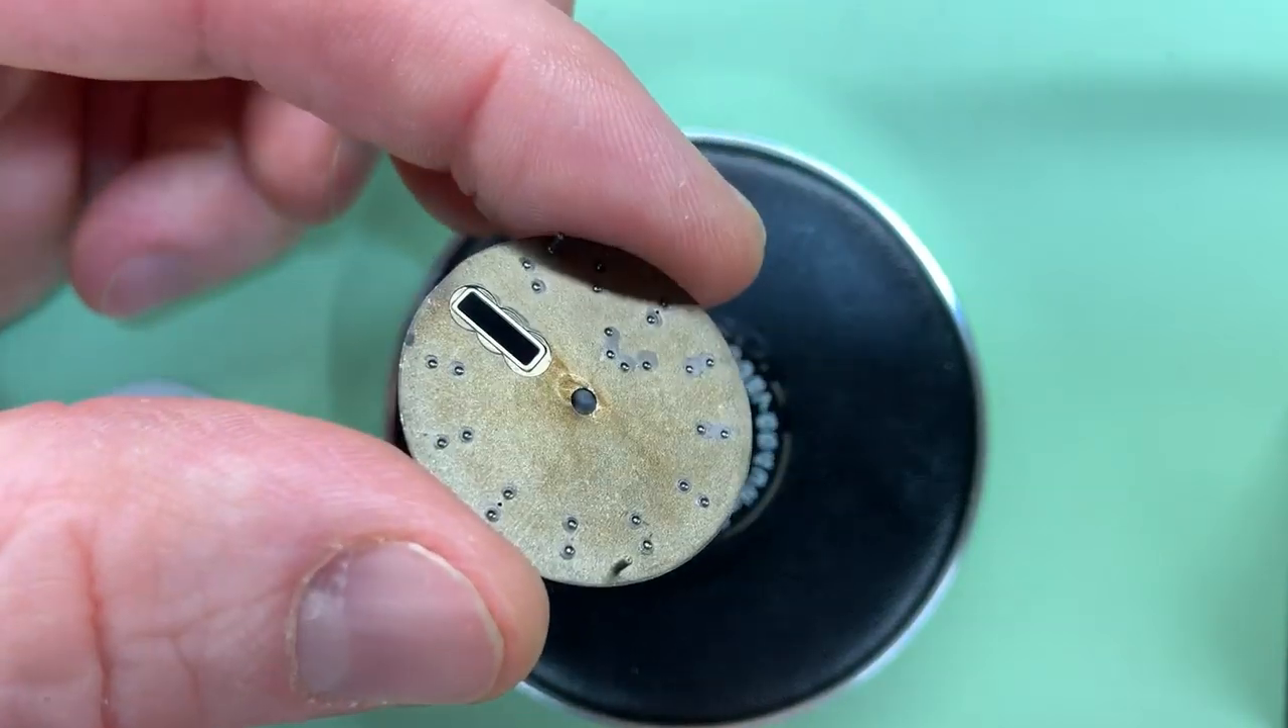So there we are the dial is off in one piece.